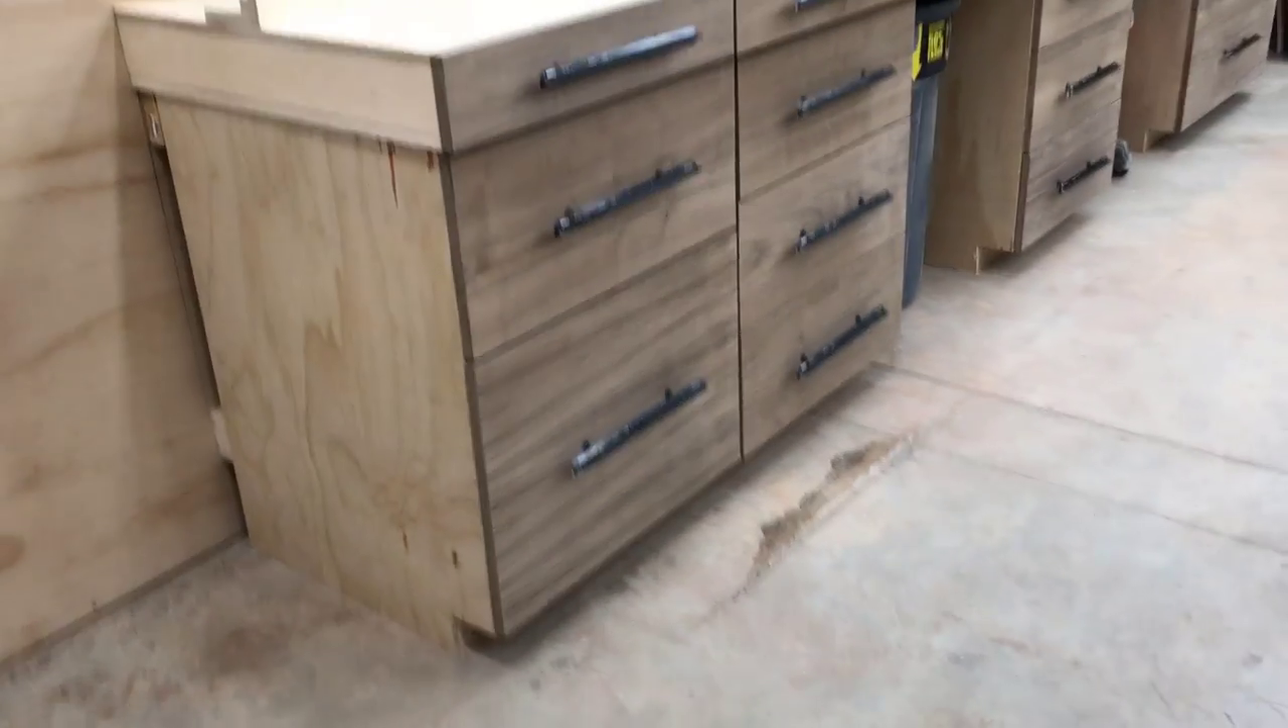And this is kind of an overview of the completed drawer fronts.